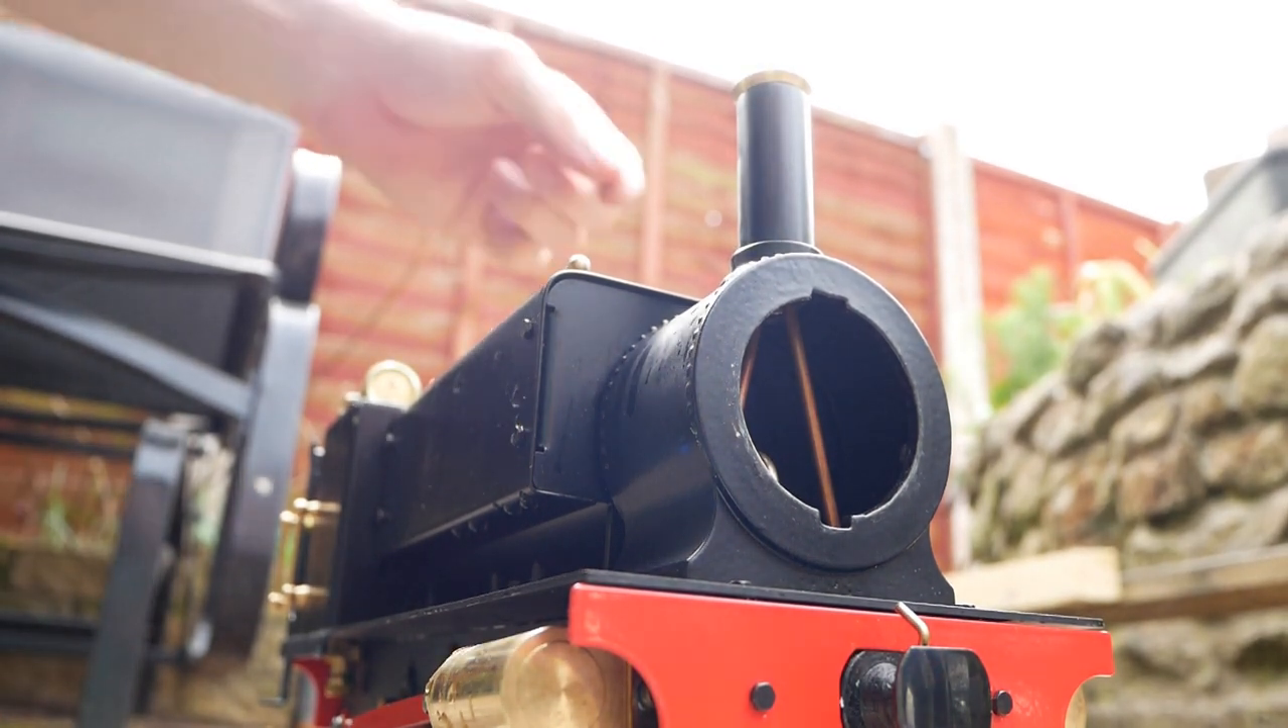So, the smoke box door is out.